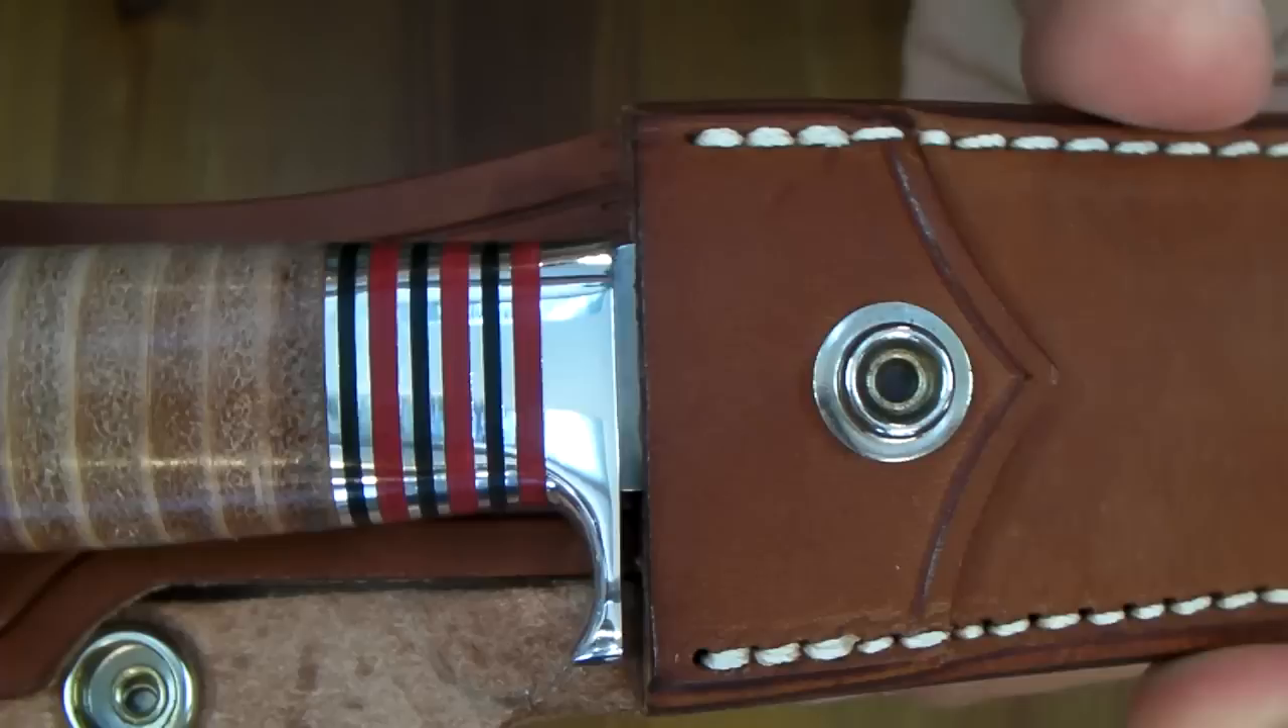Look look at some gap between the mouth of the sheath and the hilt.